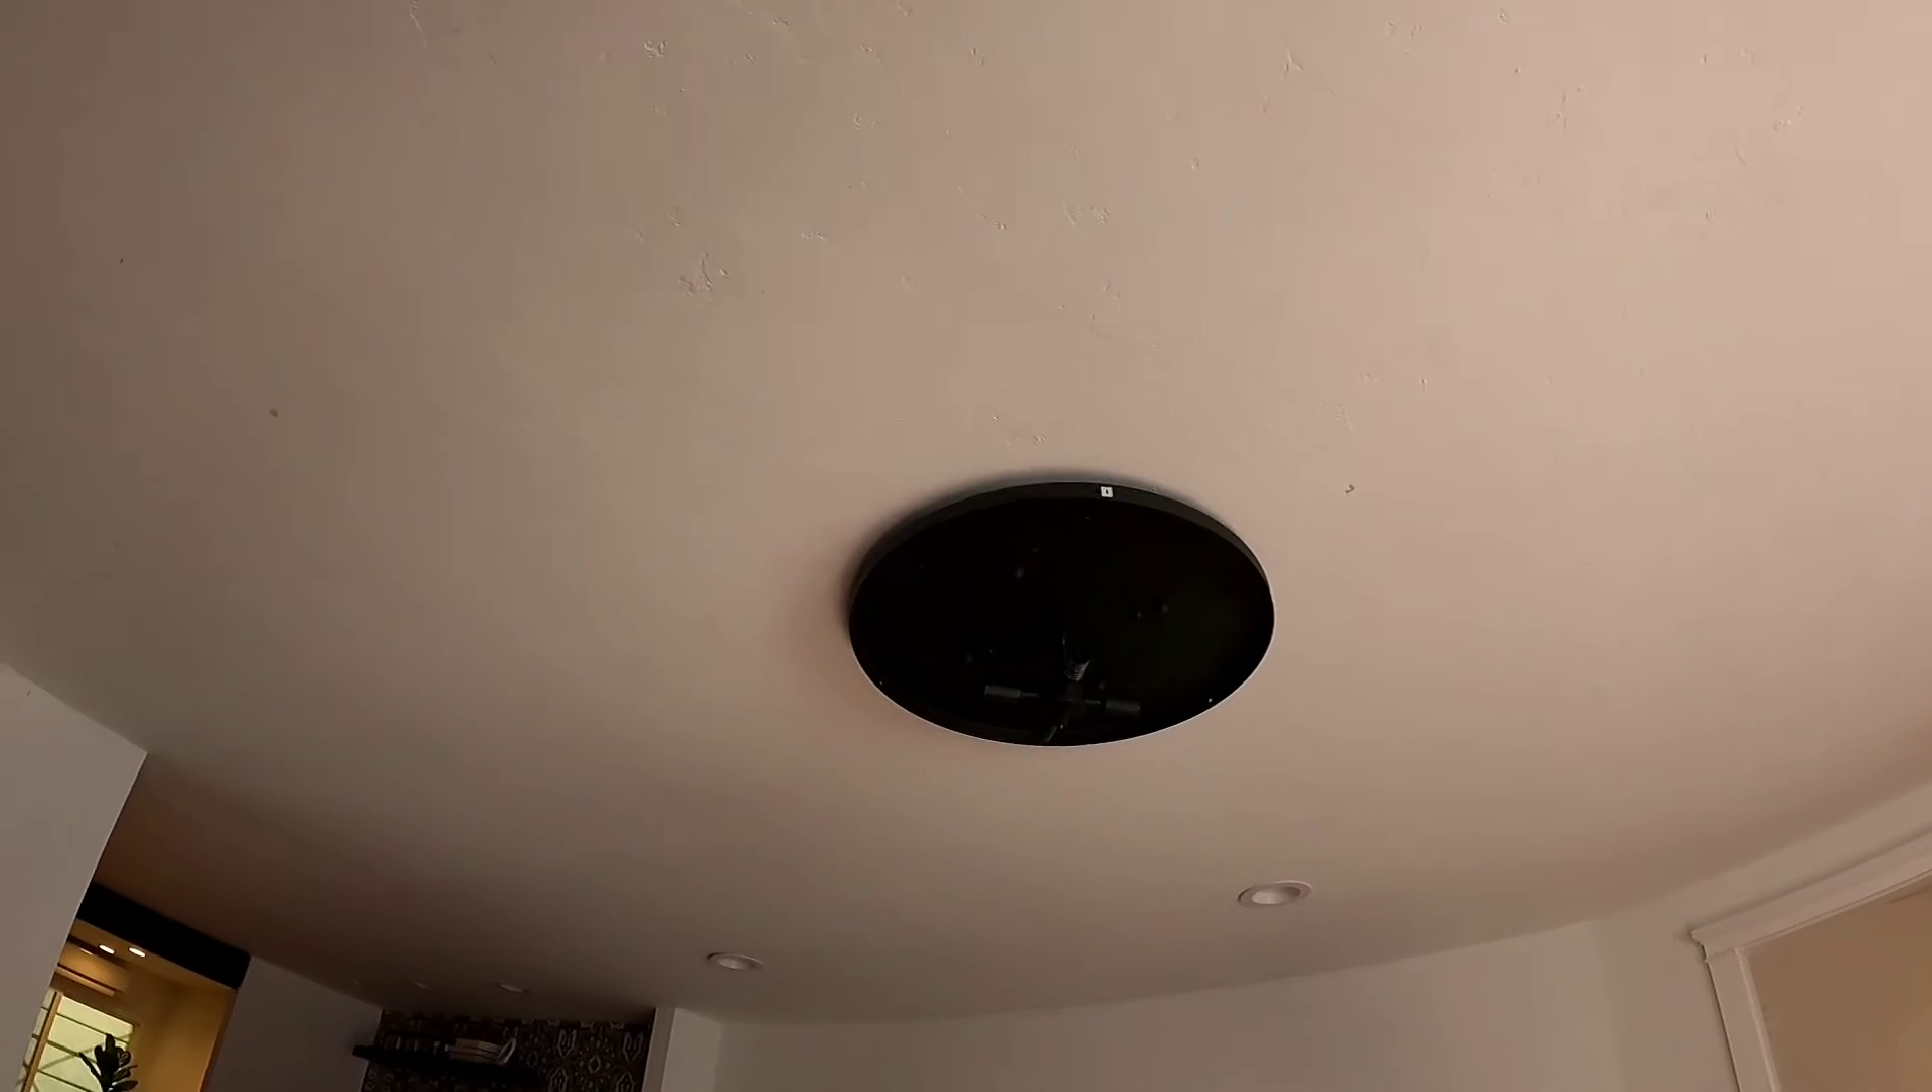Ya tenemos nuestra parte de la luz instalada.